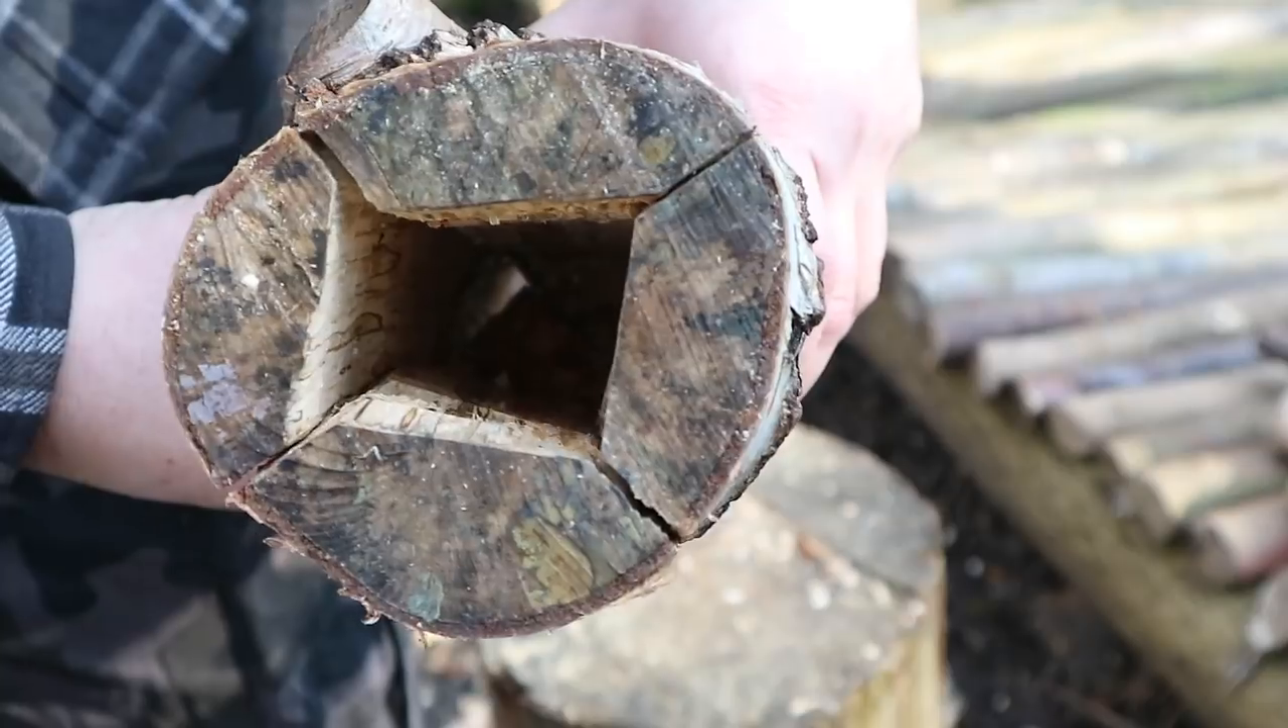I can now put all the segments back together and as you can see there you've got the chimney, the hole, the air hole, going all the way through the middle.